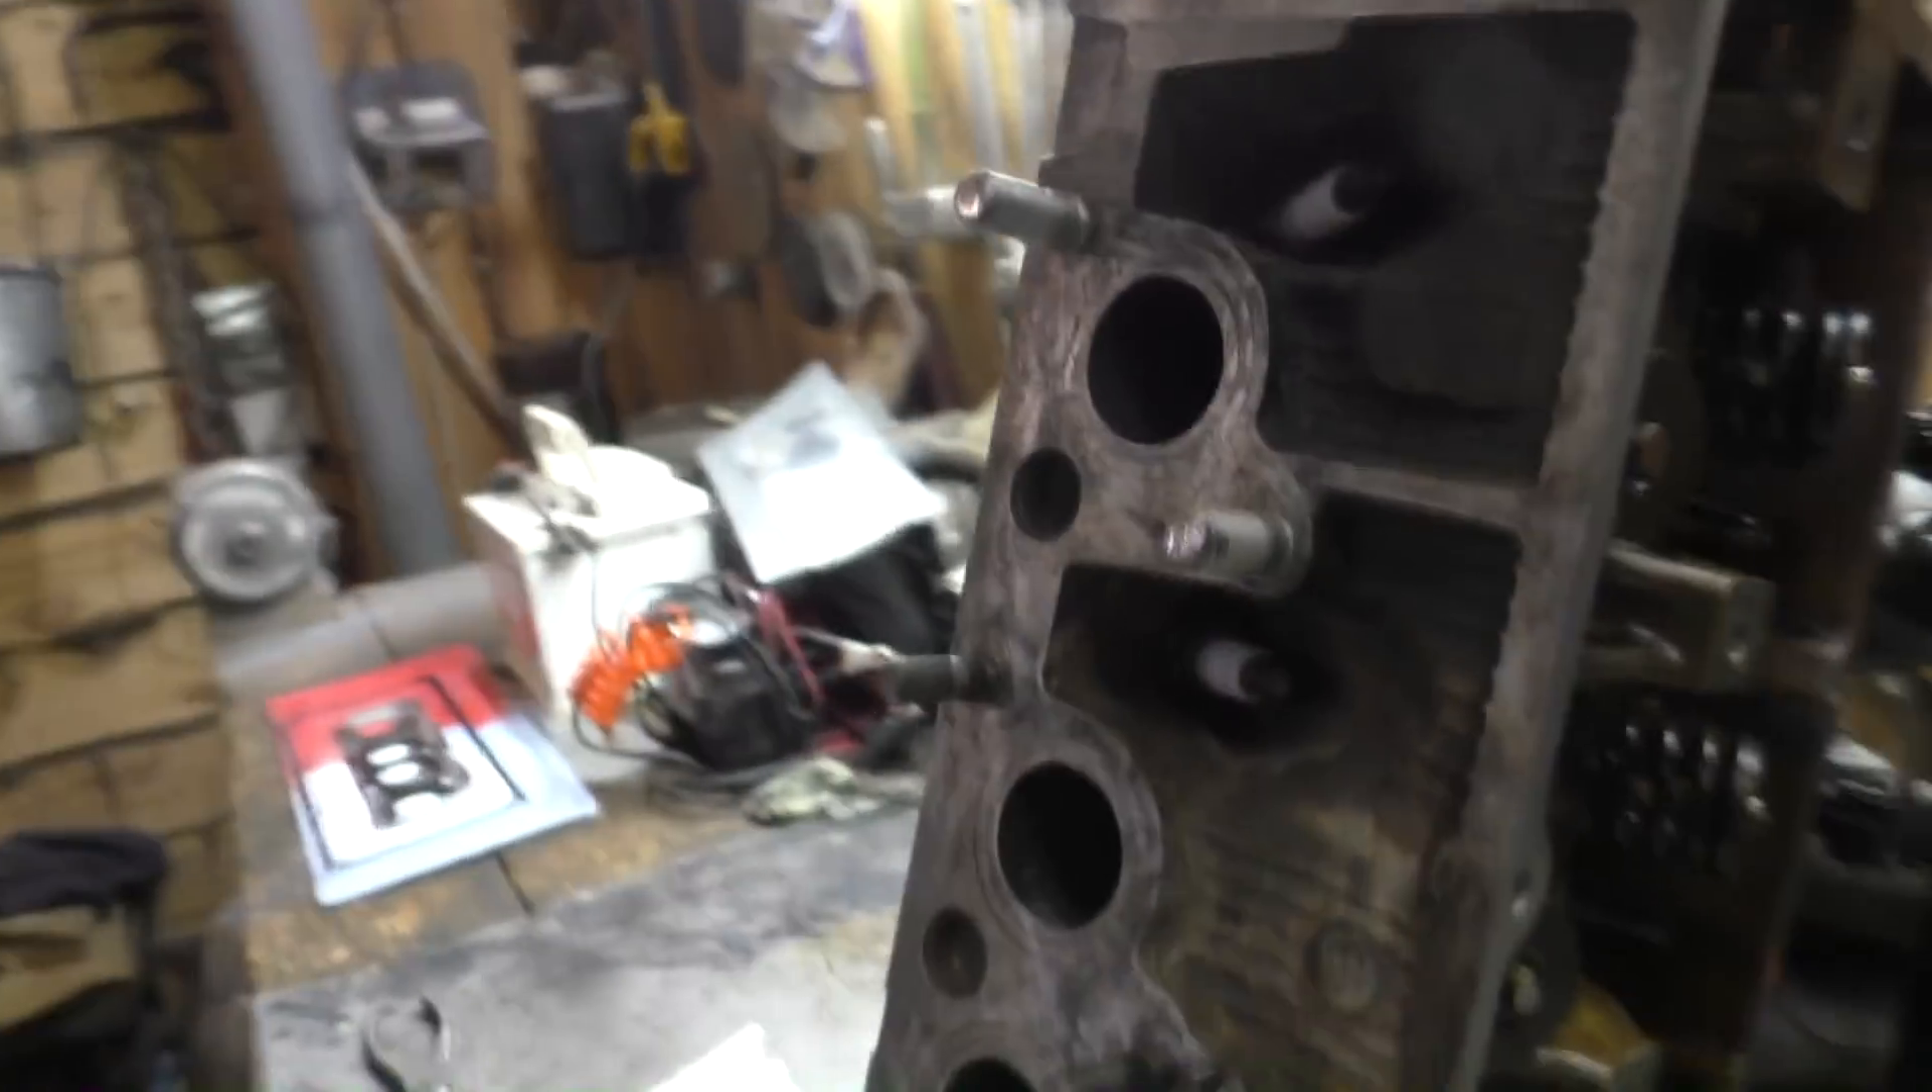Ну все головка готова шпильки на месте стоят пришпилил все шпильки пришпилил.